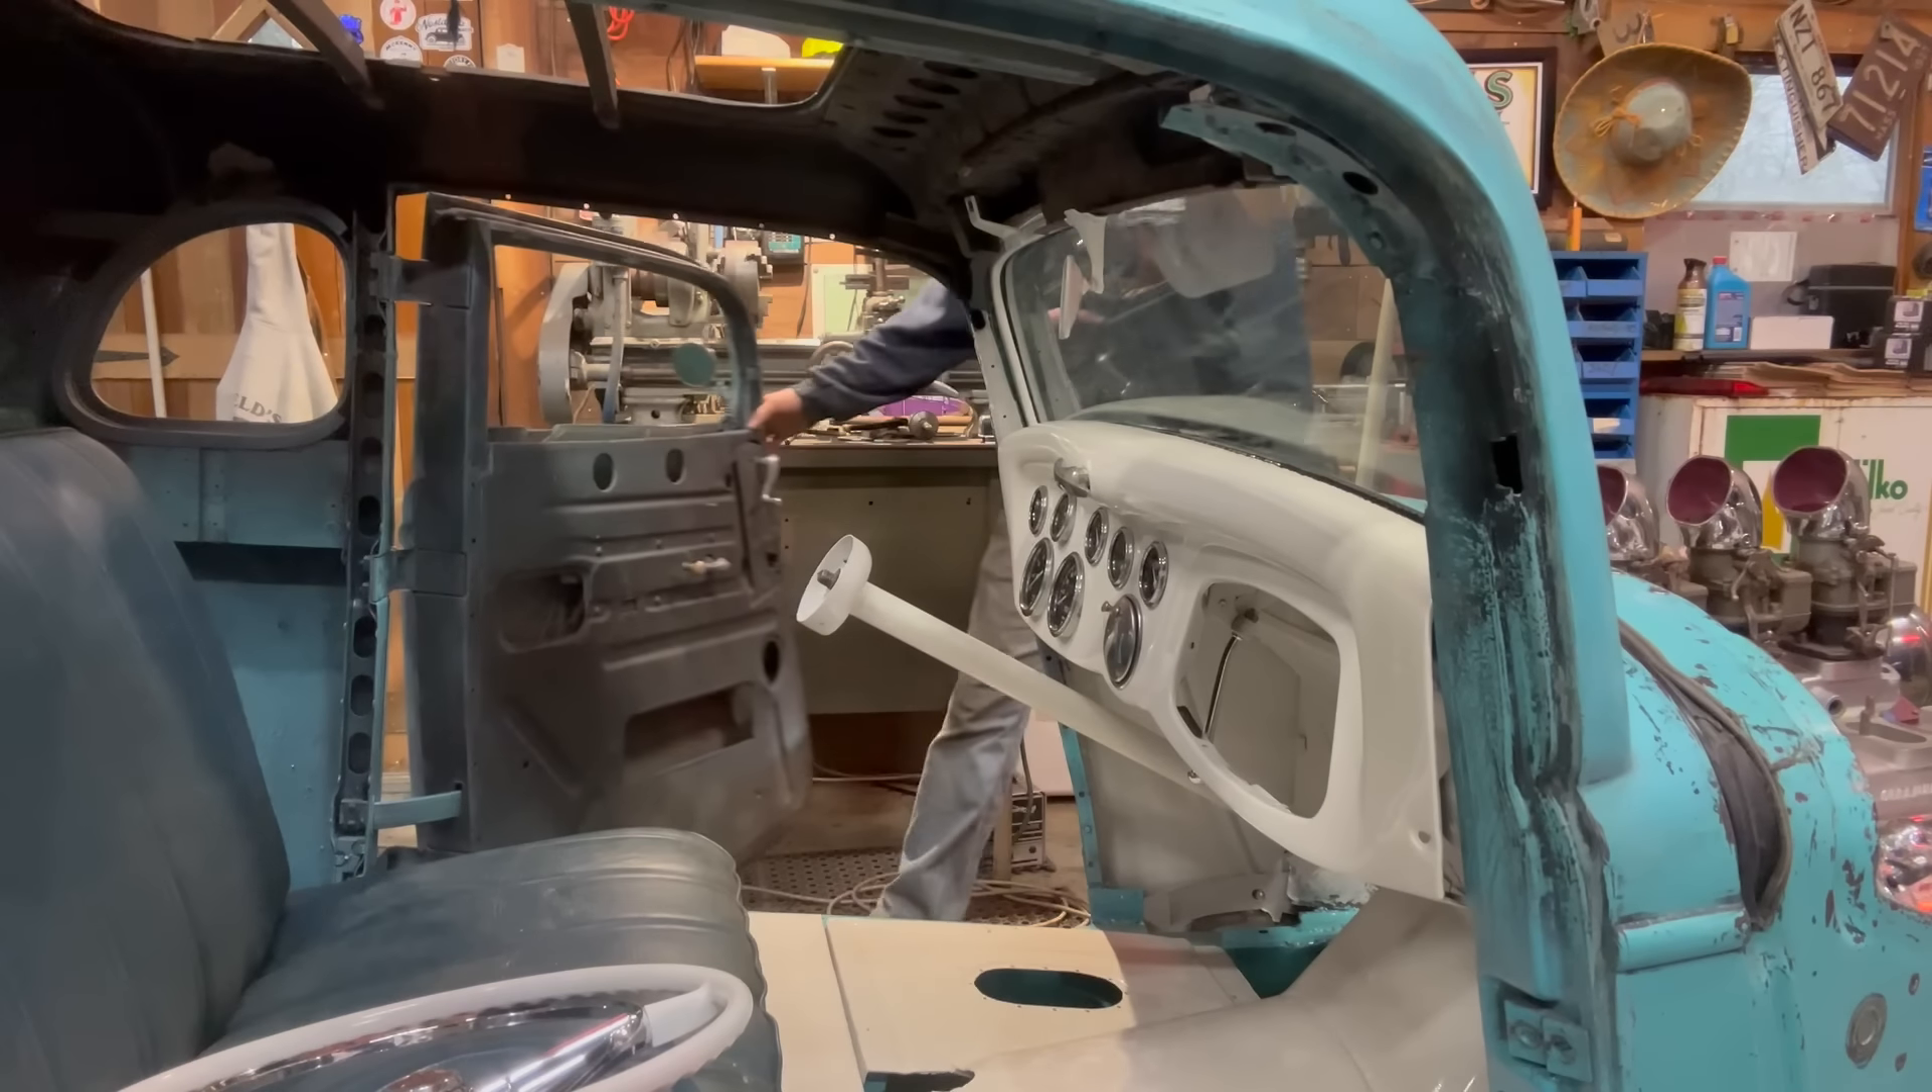I already pulled the steering wheel off.